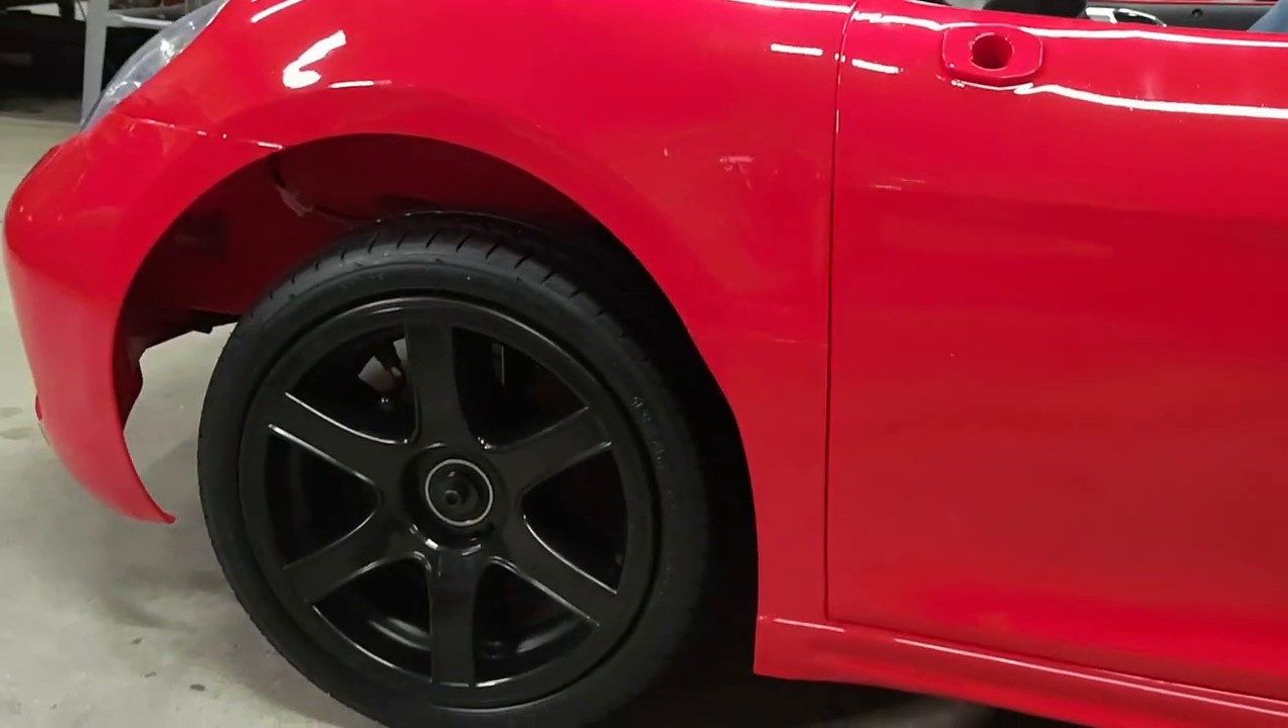Not real impressed with the stance of it that's a huge gap.